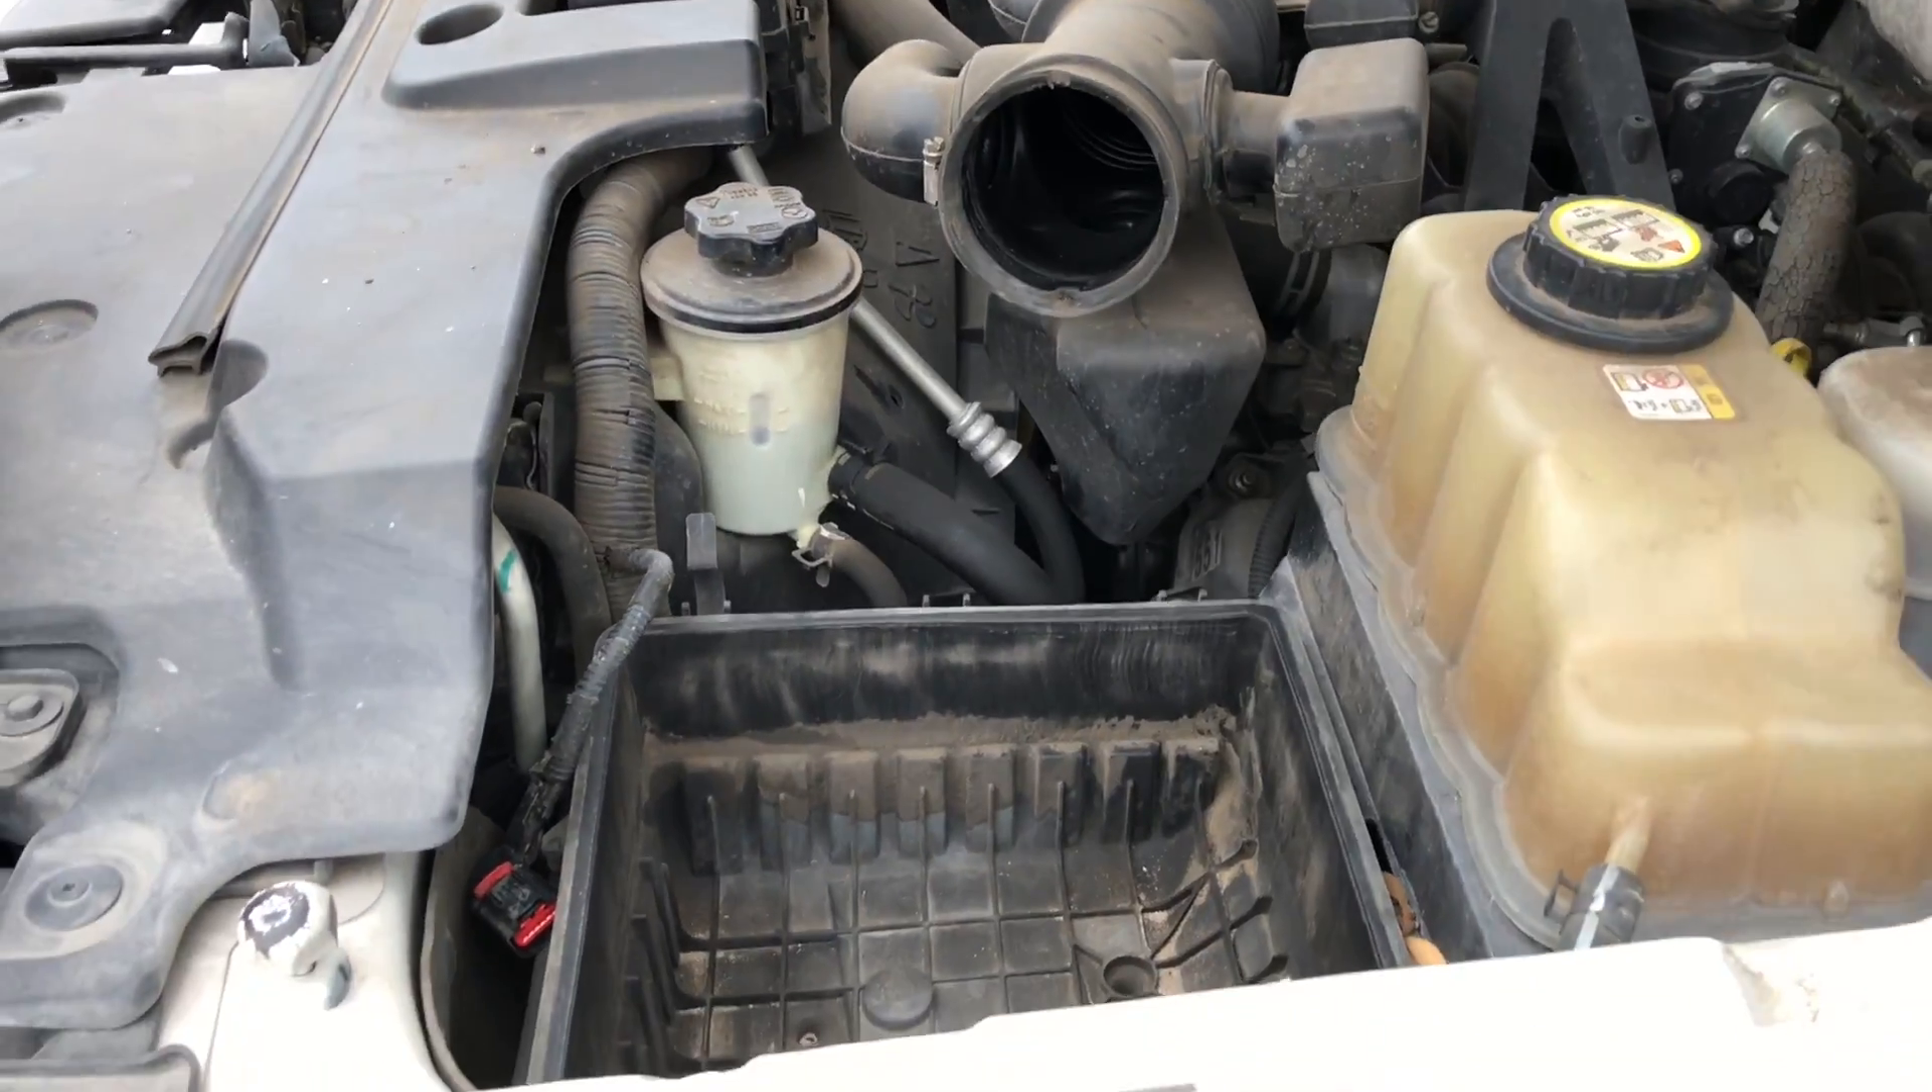Okay guys, so we removed the air filter.